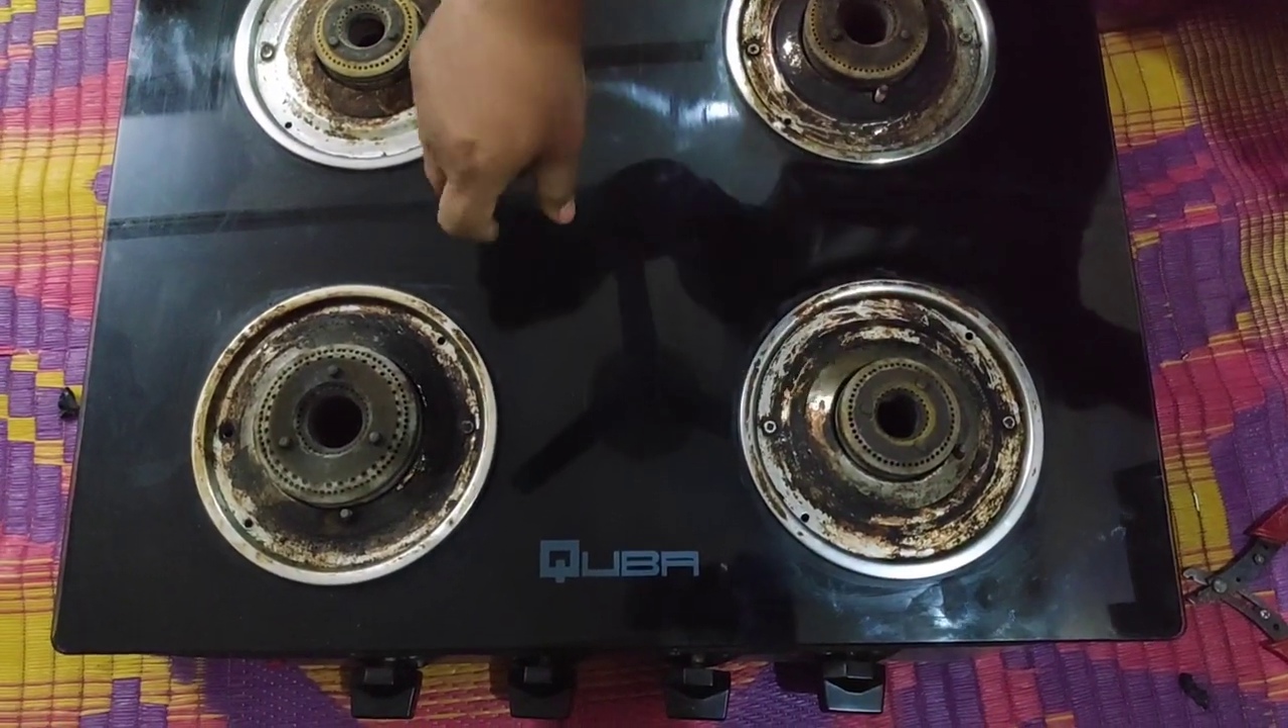यह जो गैस थी हमने इसके burner और यह जो plates थी इन्हें लगा दिया है।